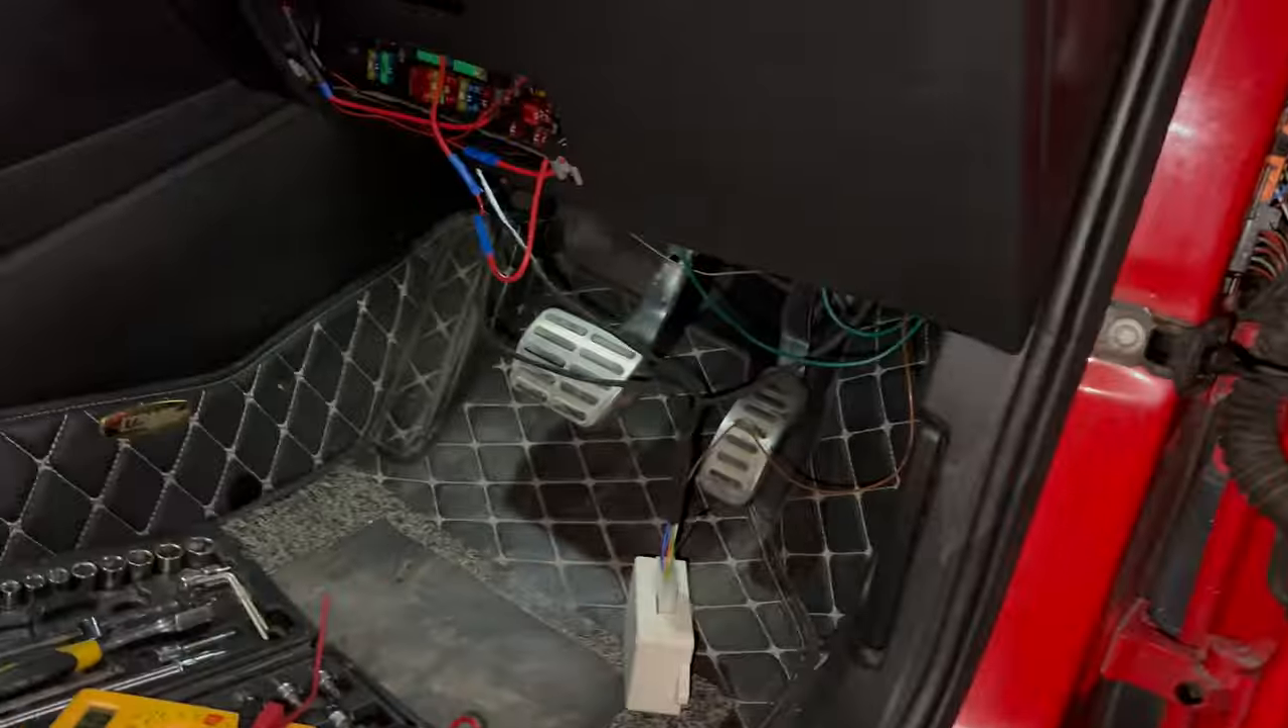I haven't put everything back together. The connectors are still open.